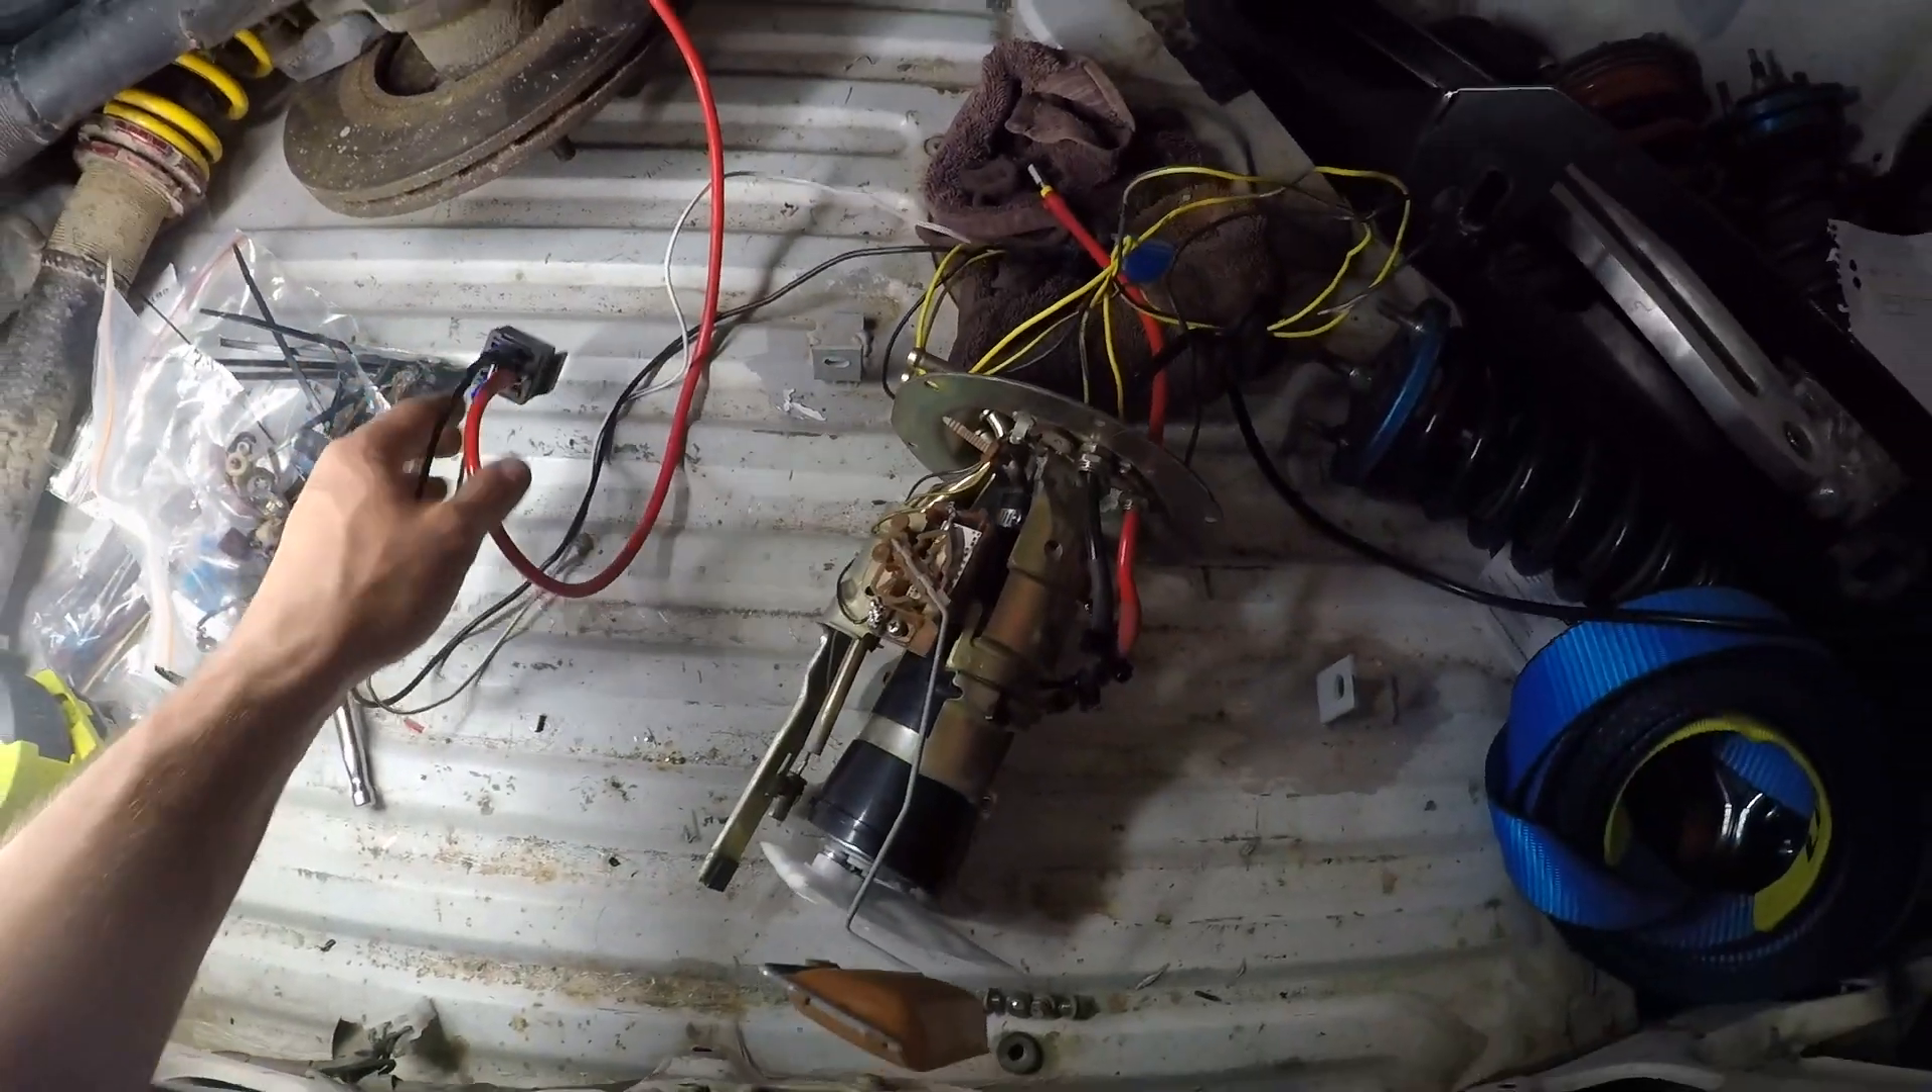All that's left to do now is just put the pump in.